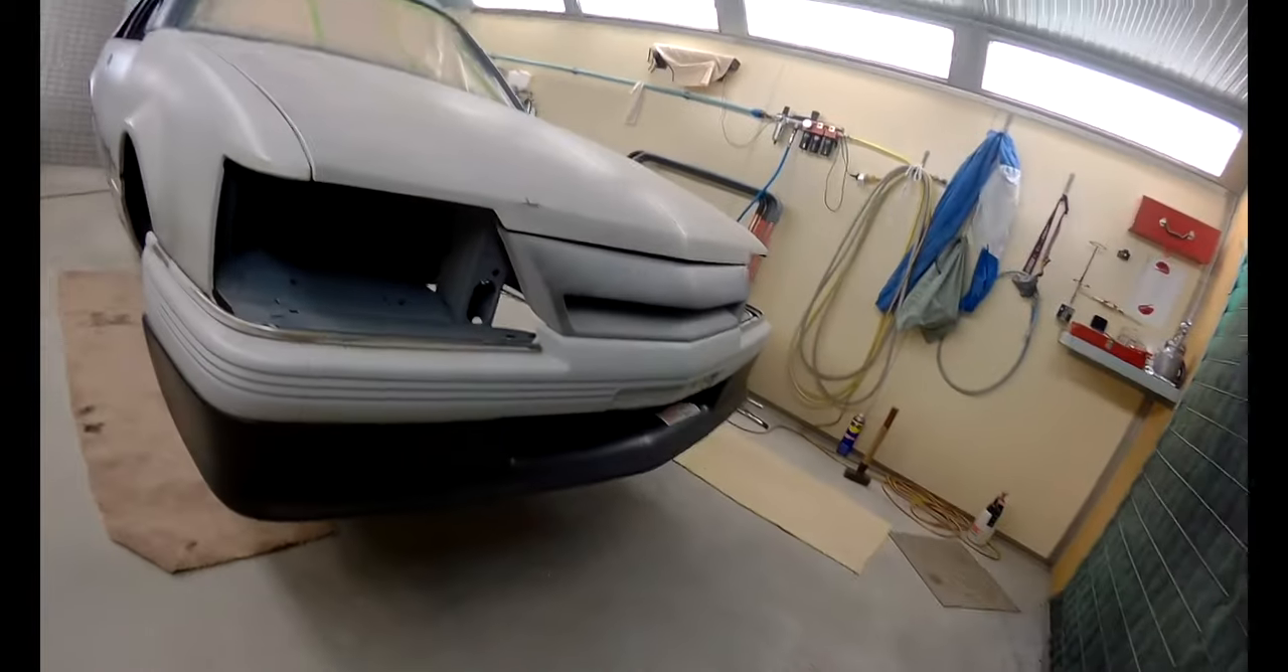So that's the original bumper back in its original location and the new bumper's just sitting on that.